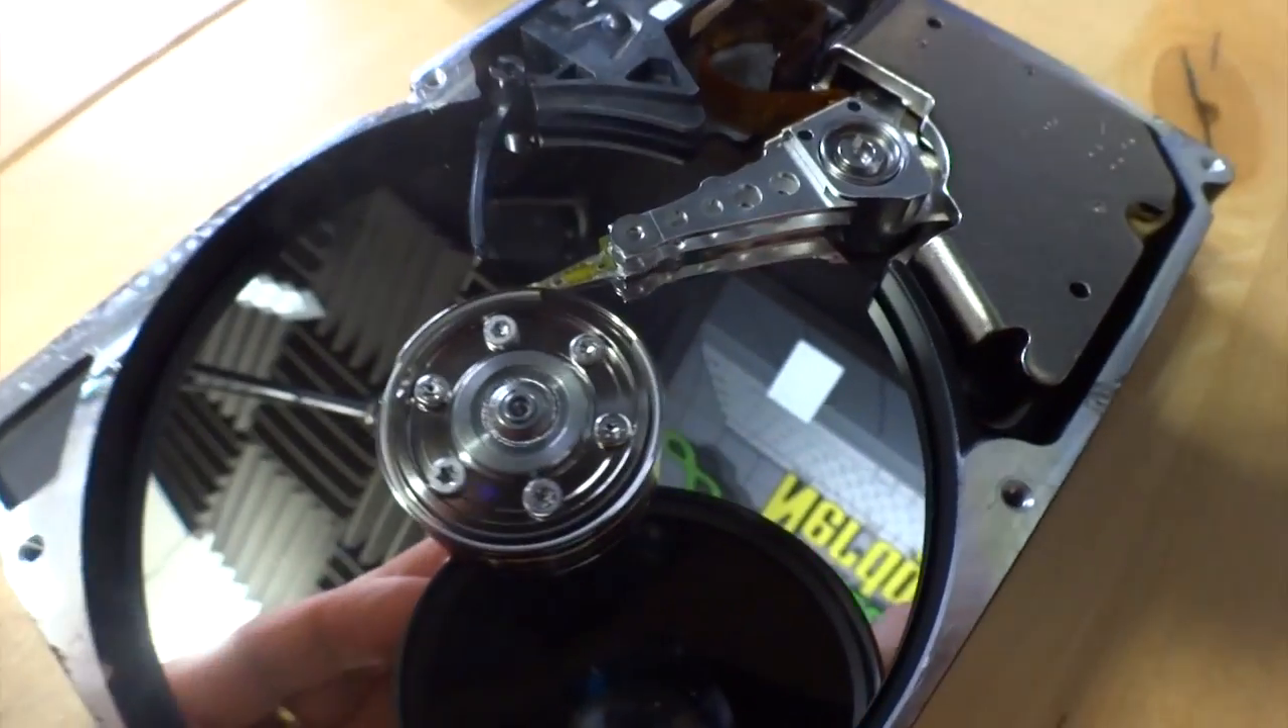There we go. The lid is off.